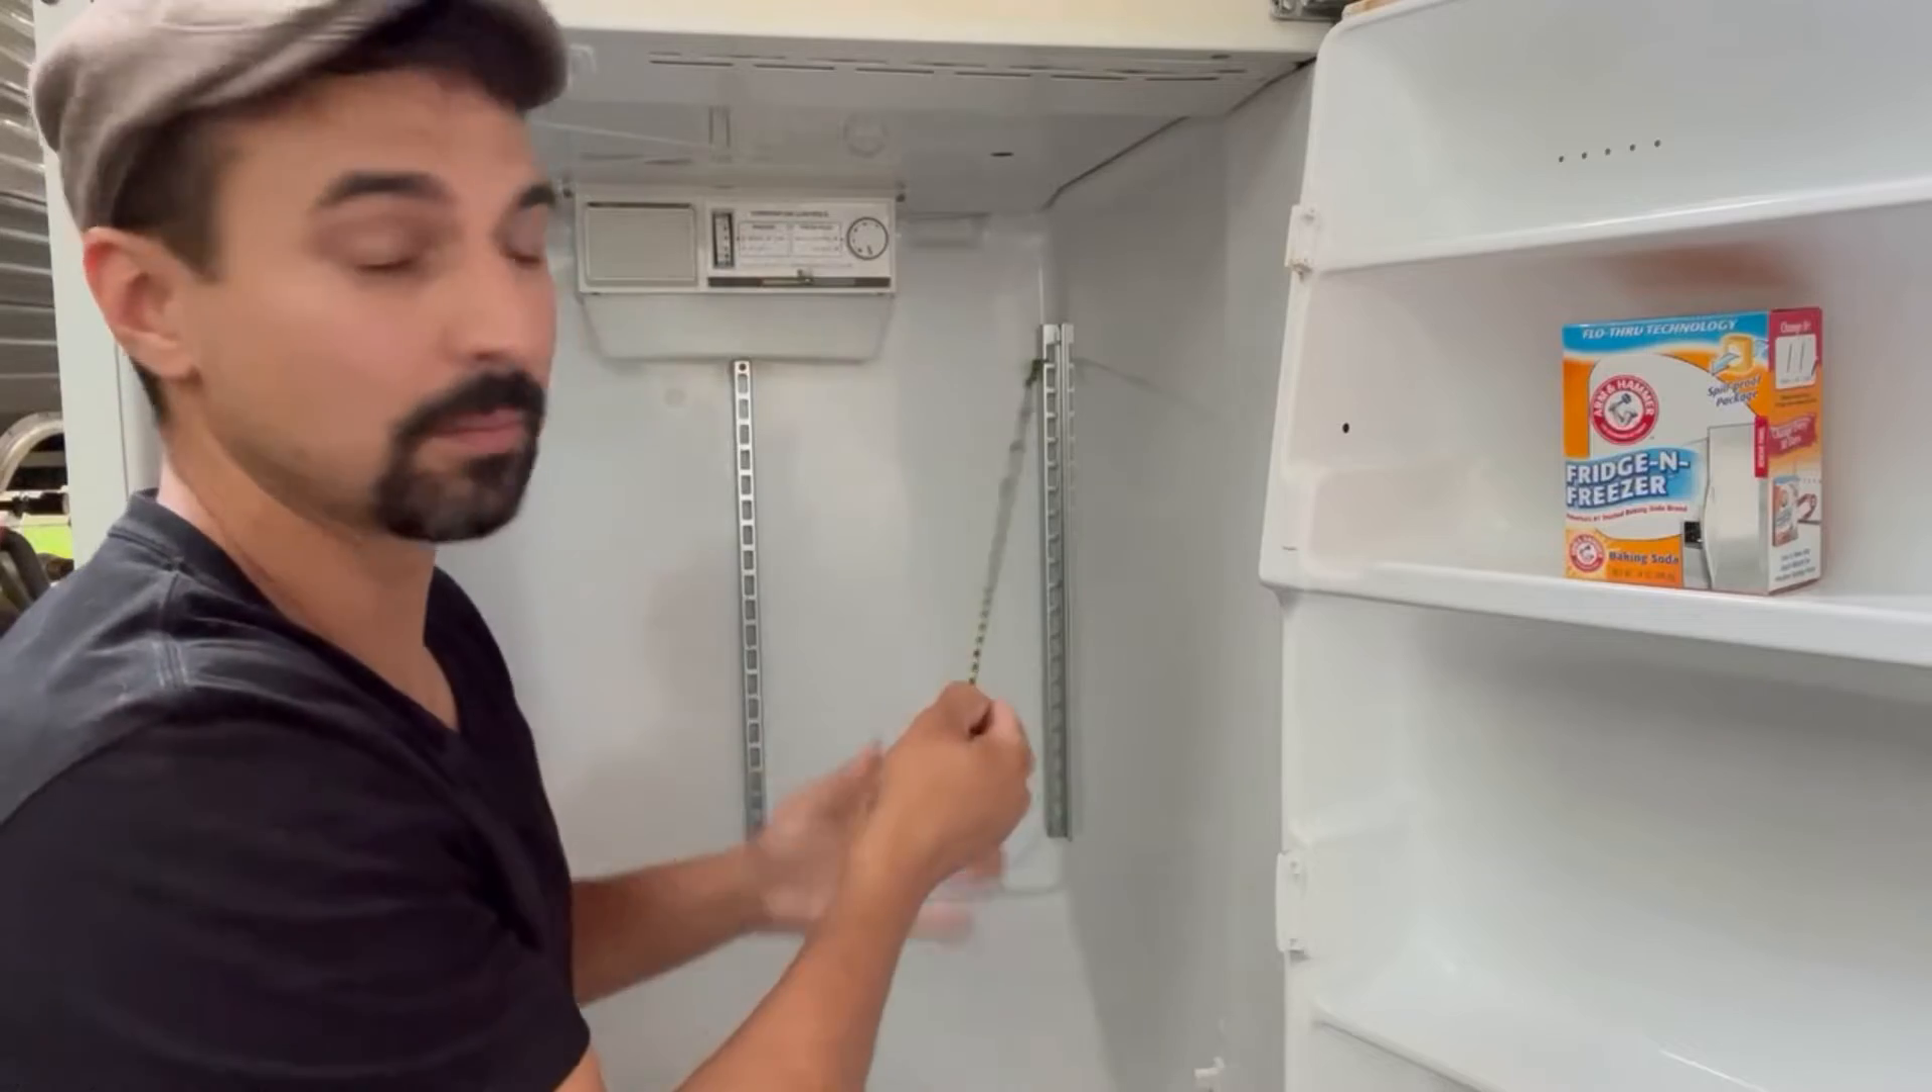So for instance, here in this old fridge, I took out all the shelving, plenty of space, top to bottom, and I took out everything on here, you know, that I could.